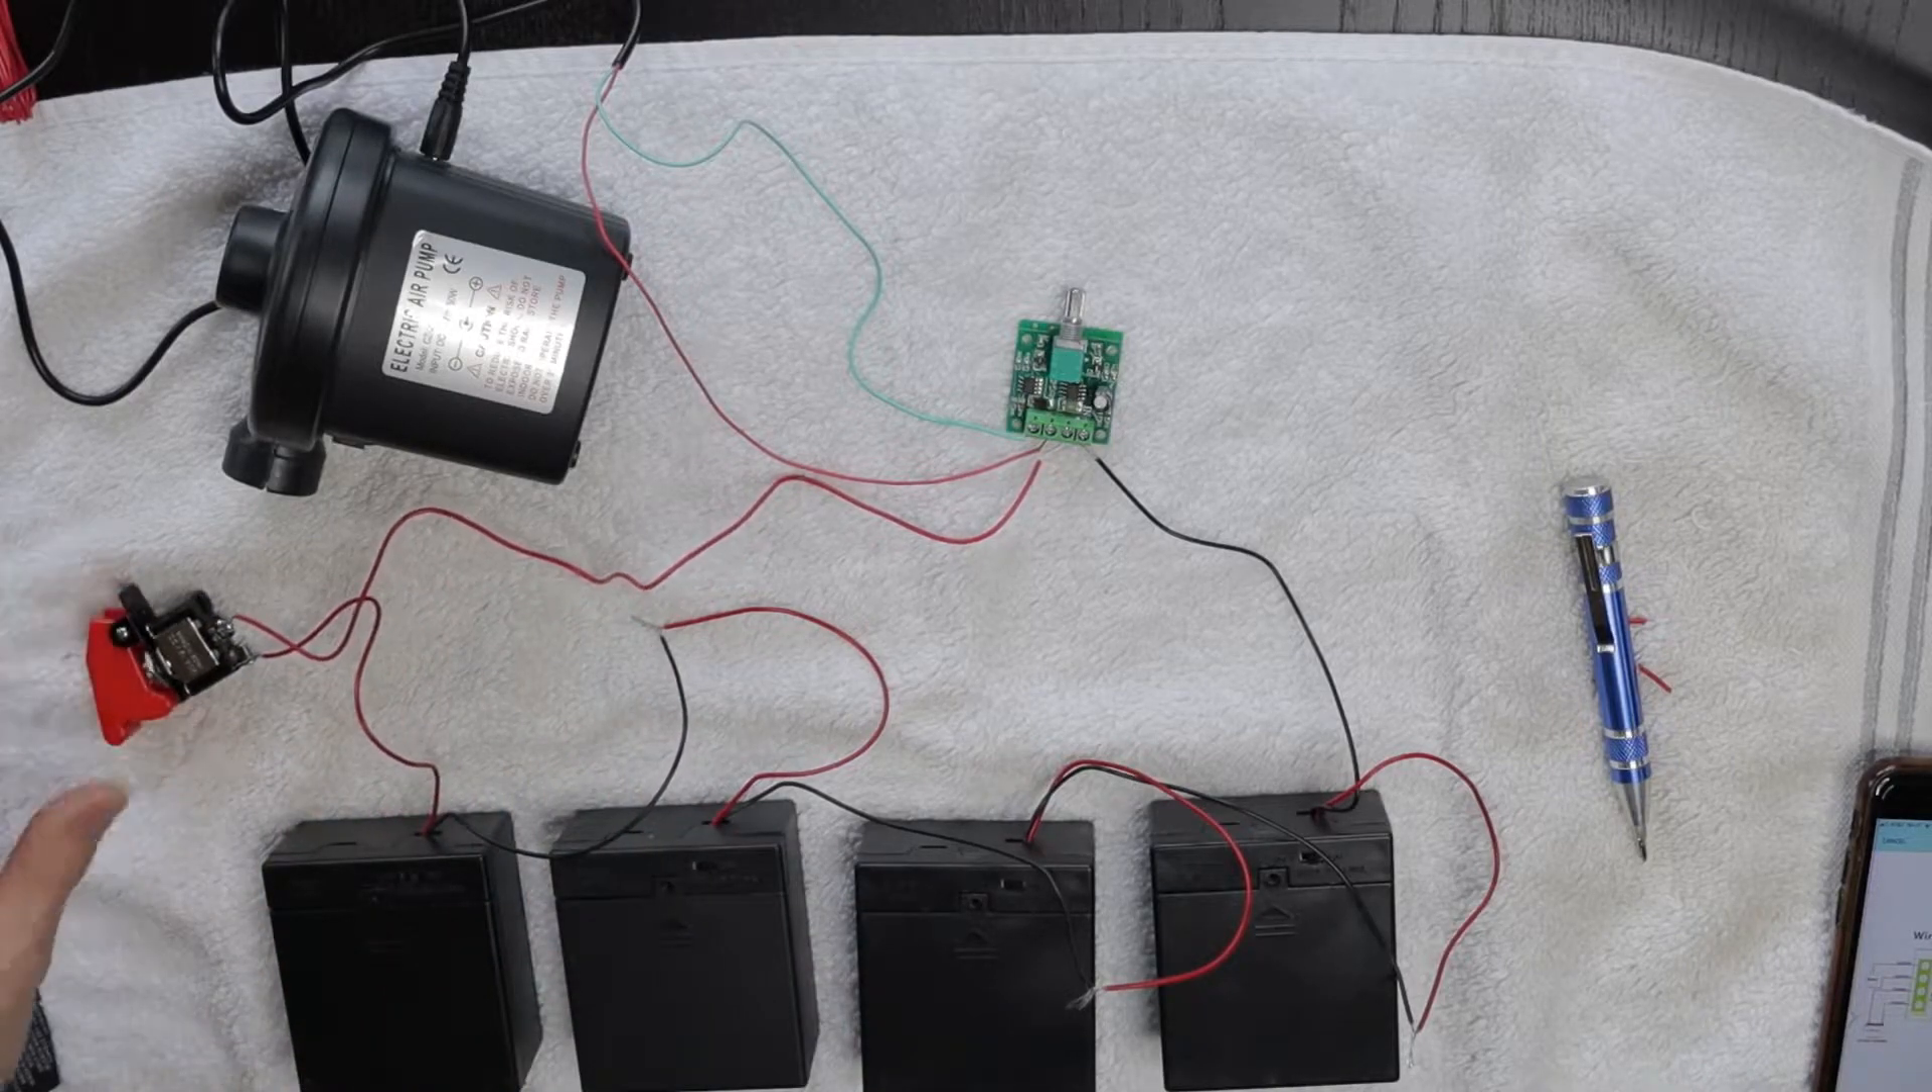Um, and then of course I have this, this switch just kind of looped into the positive side of the battery to be my master switch.